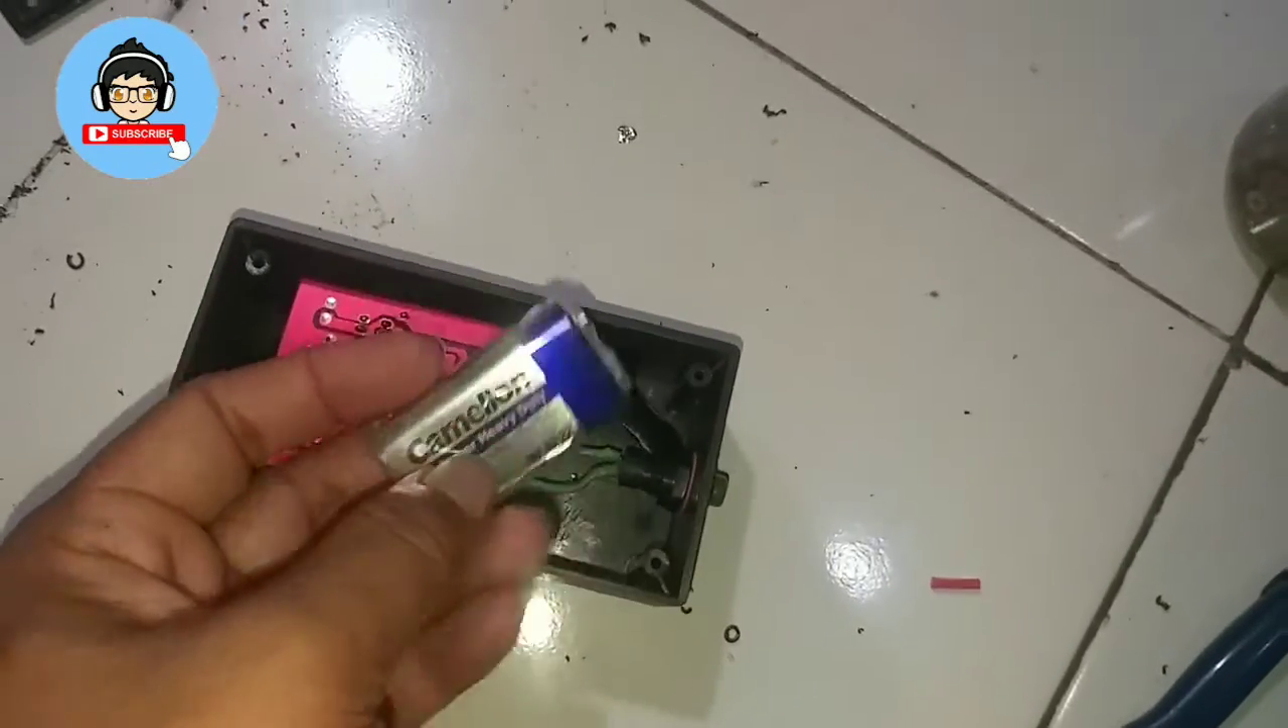Ini jadi kita tinggal pasang baterai nya aja.